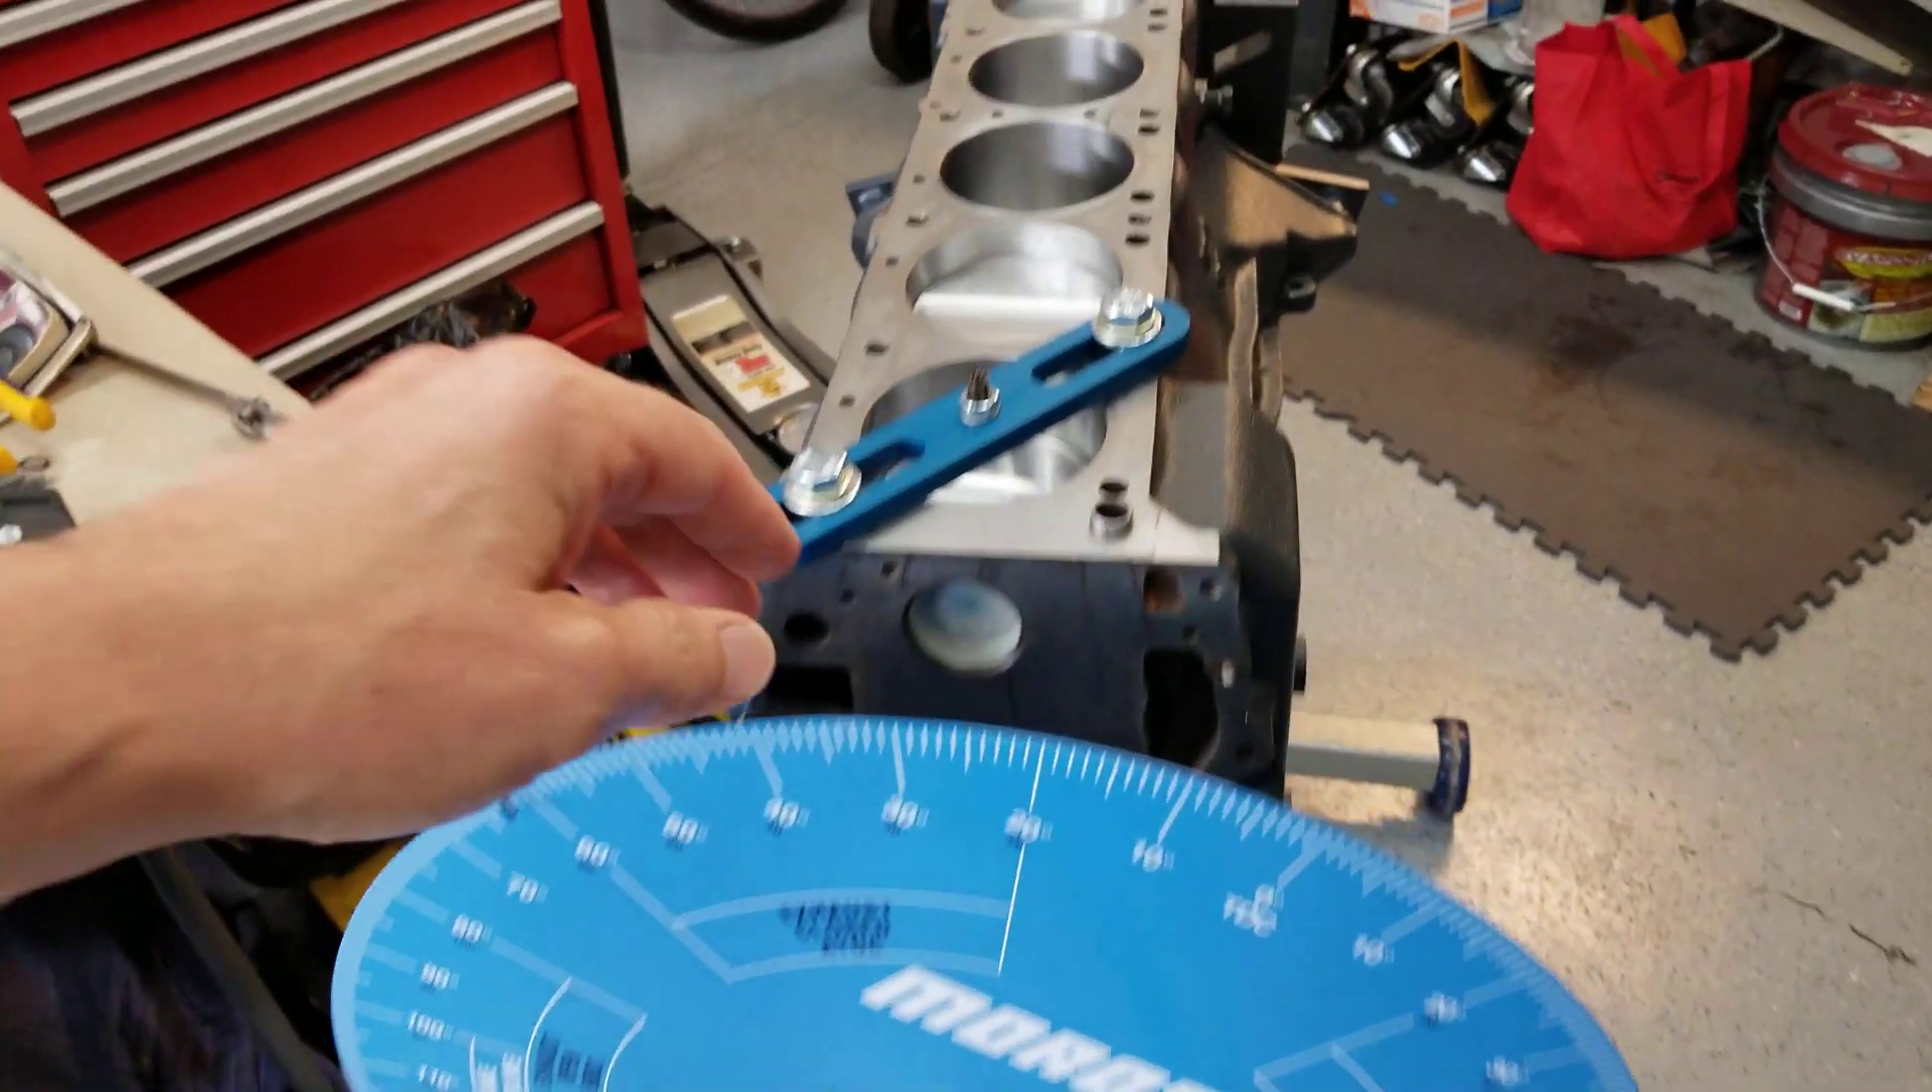So I've got my number one cylinder stop attached.